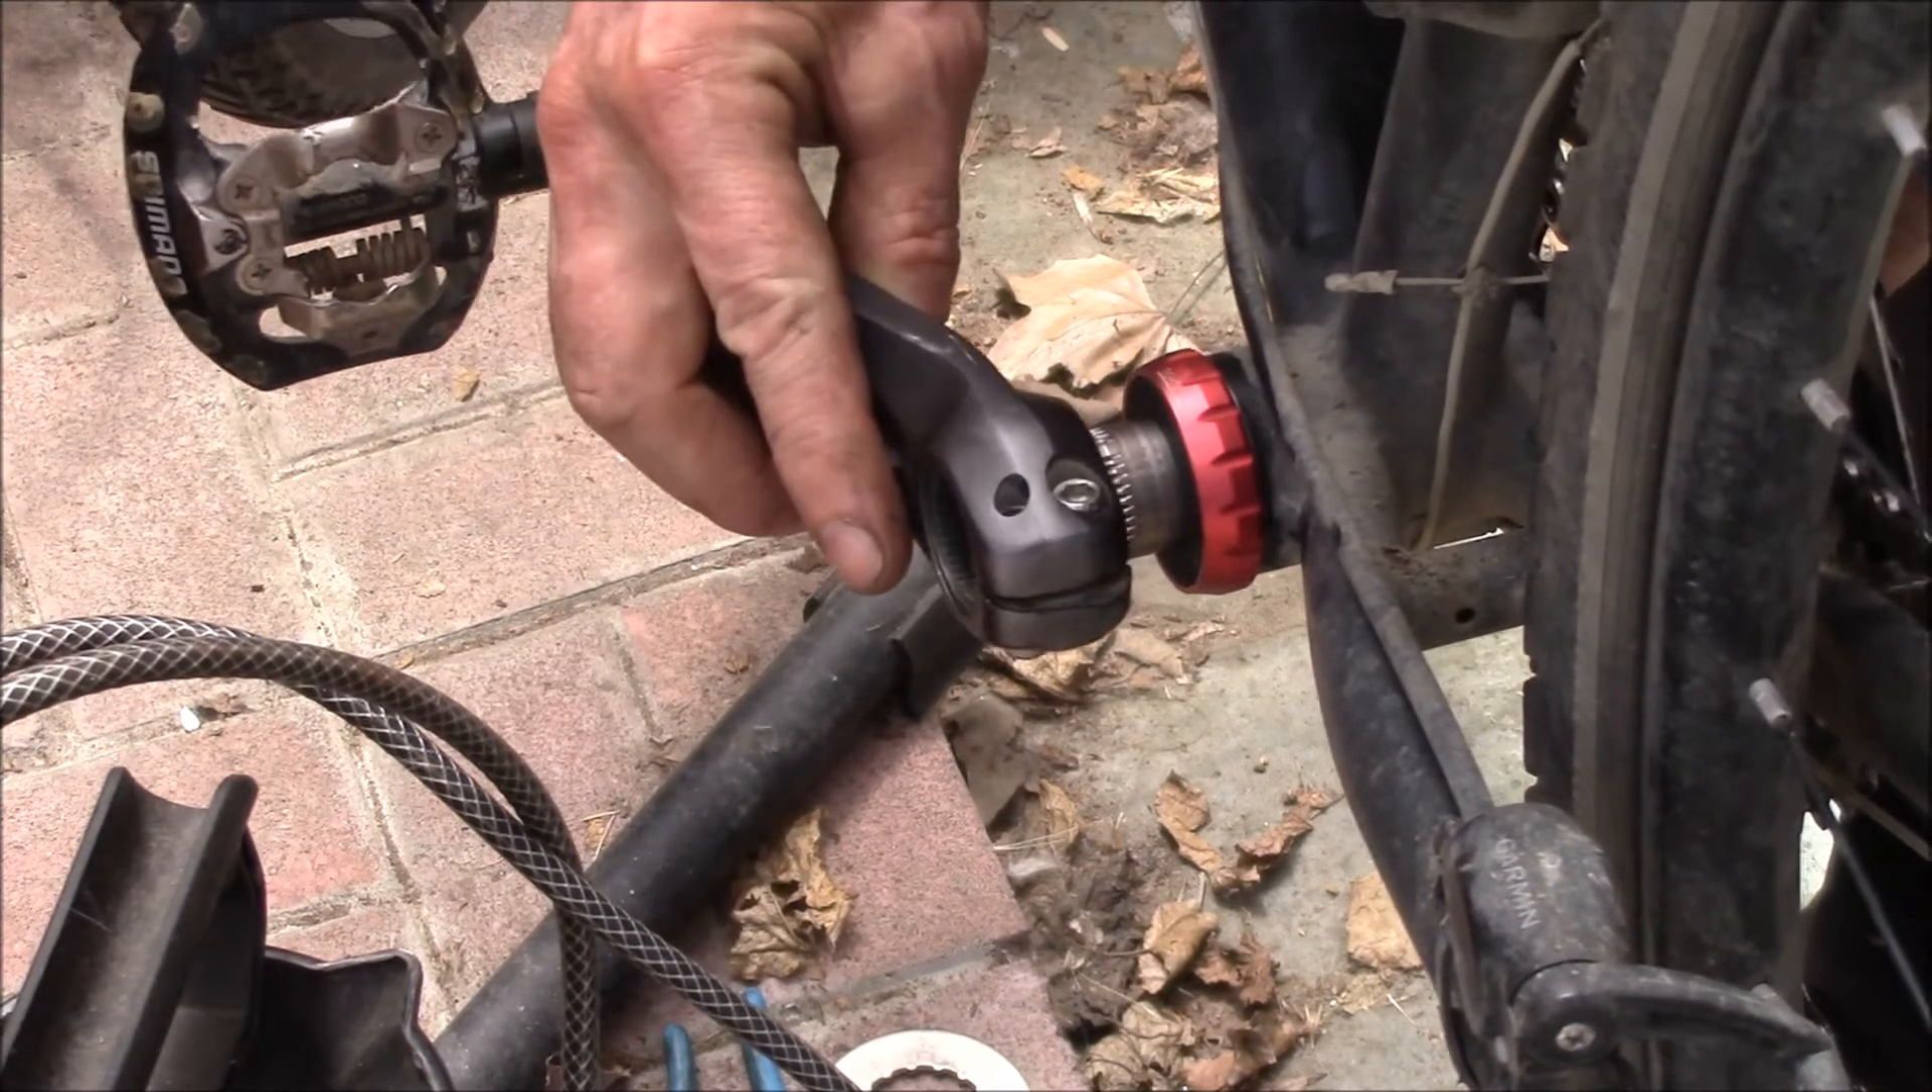Okay, there's the spindle sticking out. You can see without the spacers you get quite a bit of shaft.